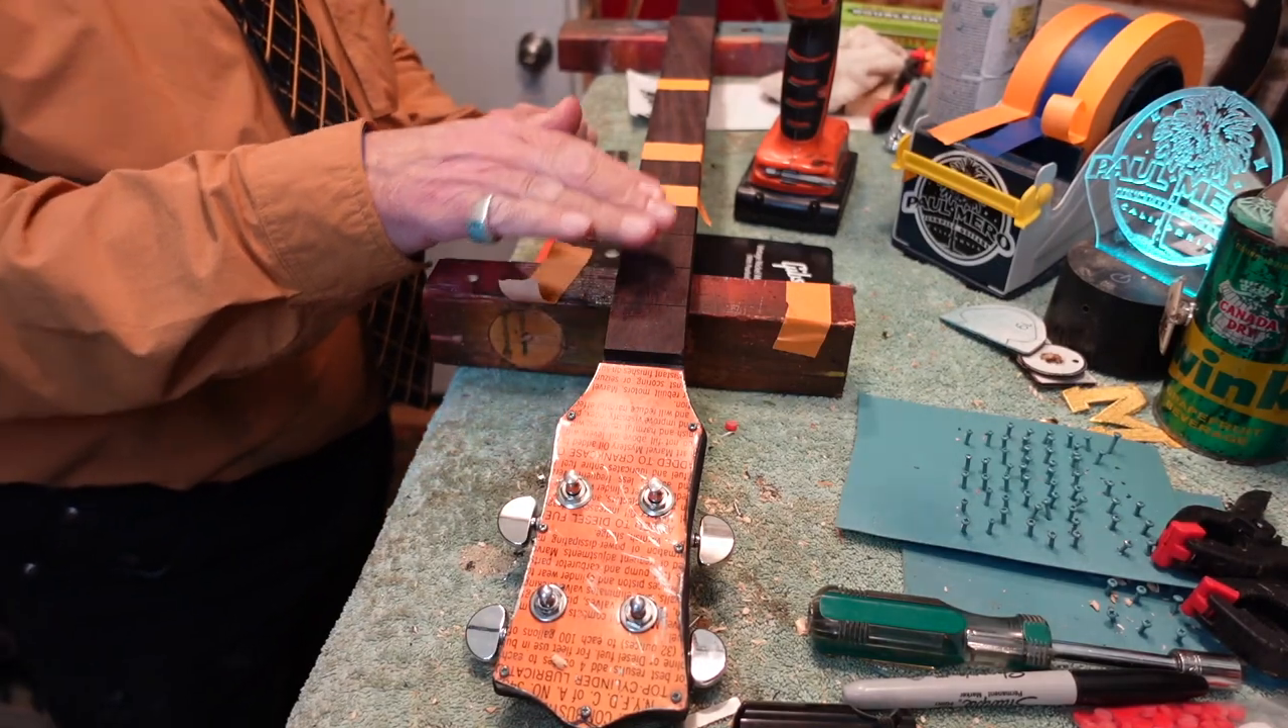We got the headstock down, the tuners on.